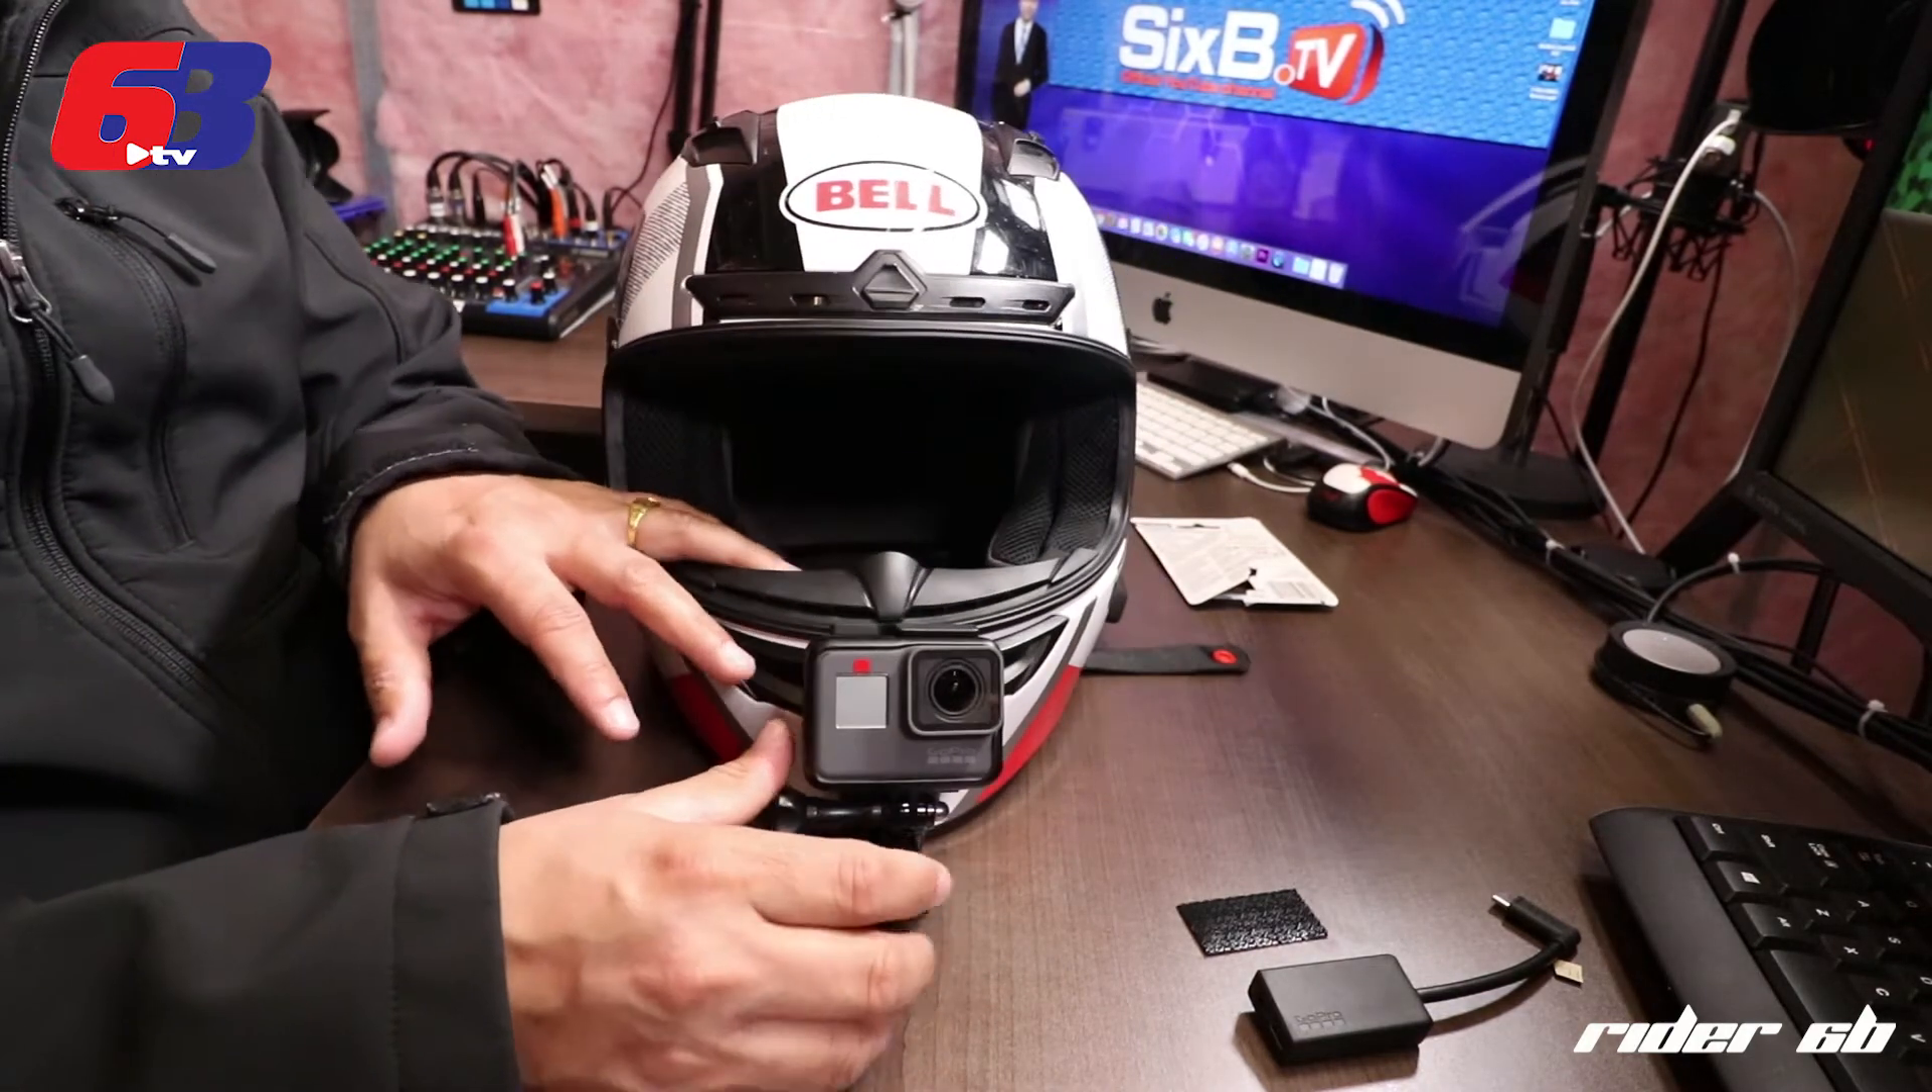So, I've already gone ahead and, uh, inserted my GoPro into his housing and attached the, uh, GoPro on my helmet, um, on its position. So, this is how it sits in there.